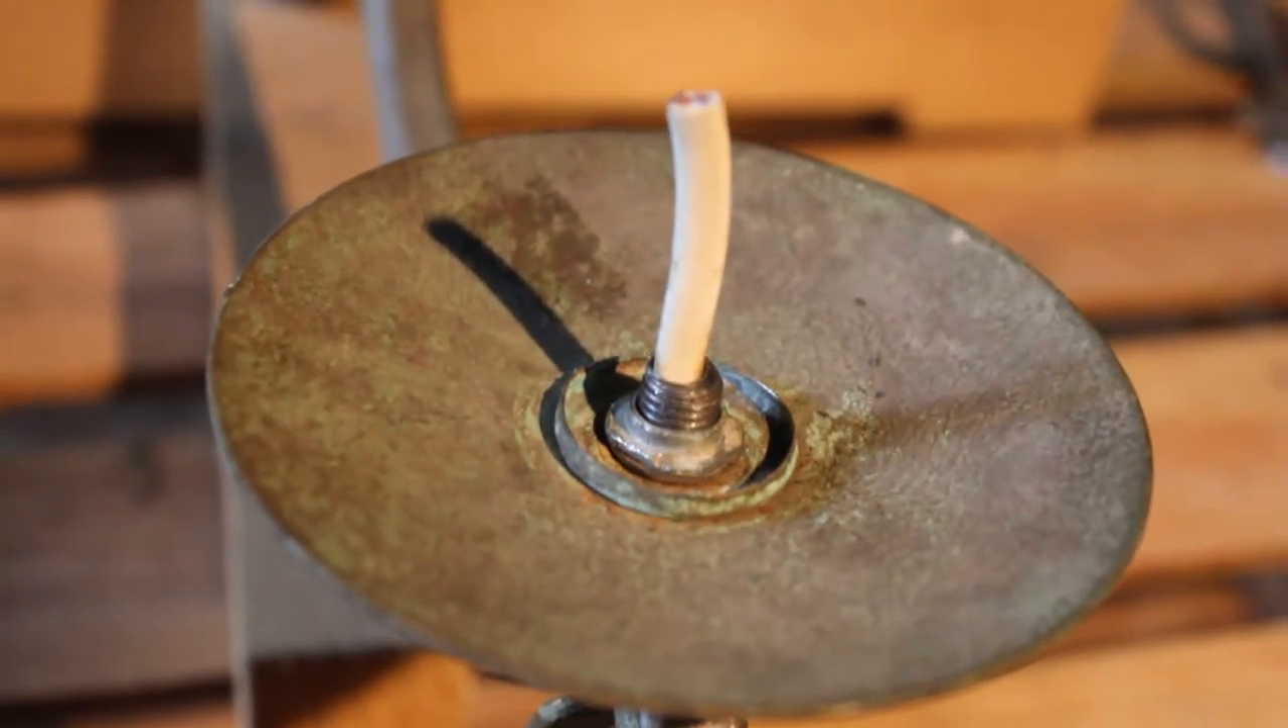And there's the new nipple in place now.